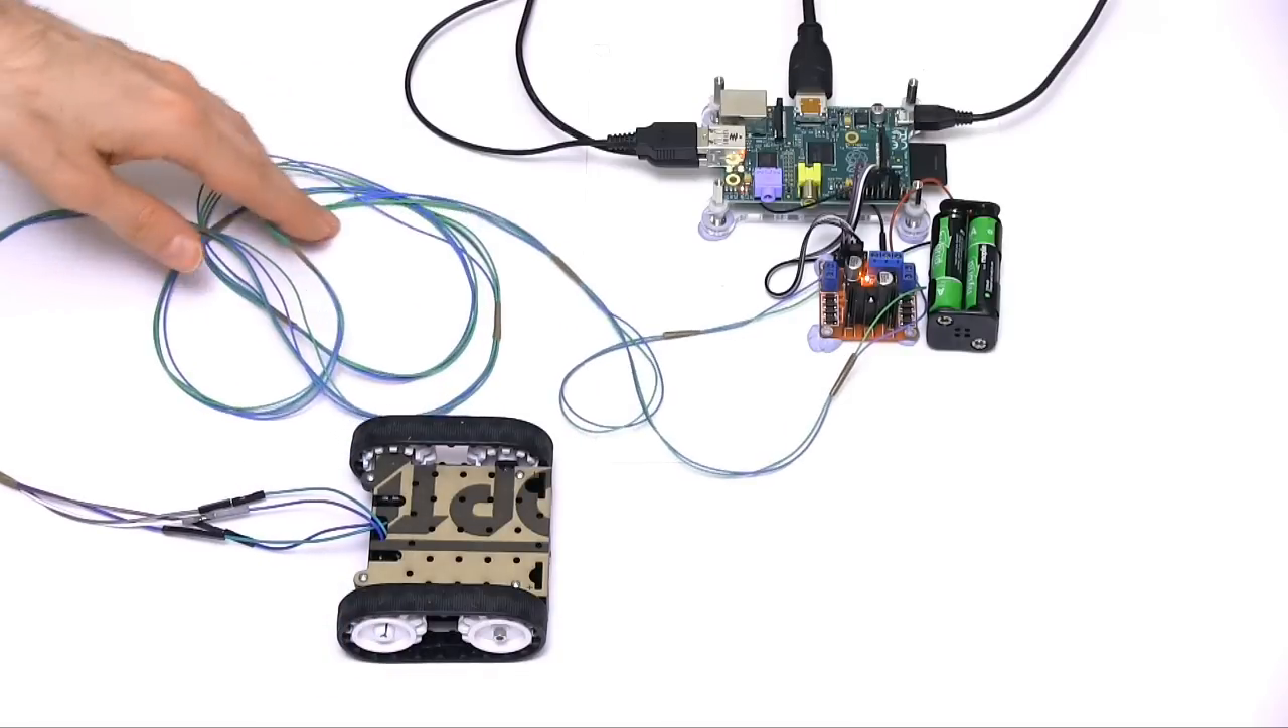I've got the robot here connected to the Pi by its umbilical cord with the battery pack installed.